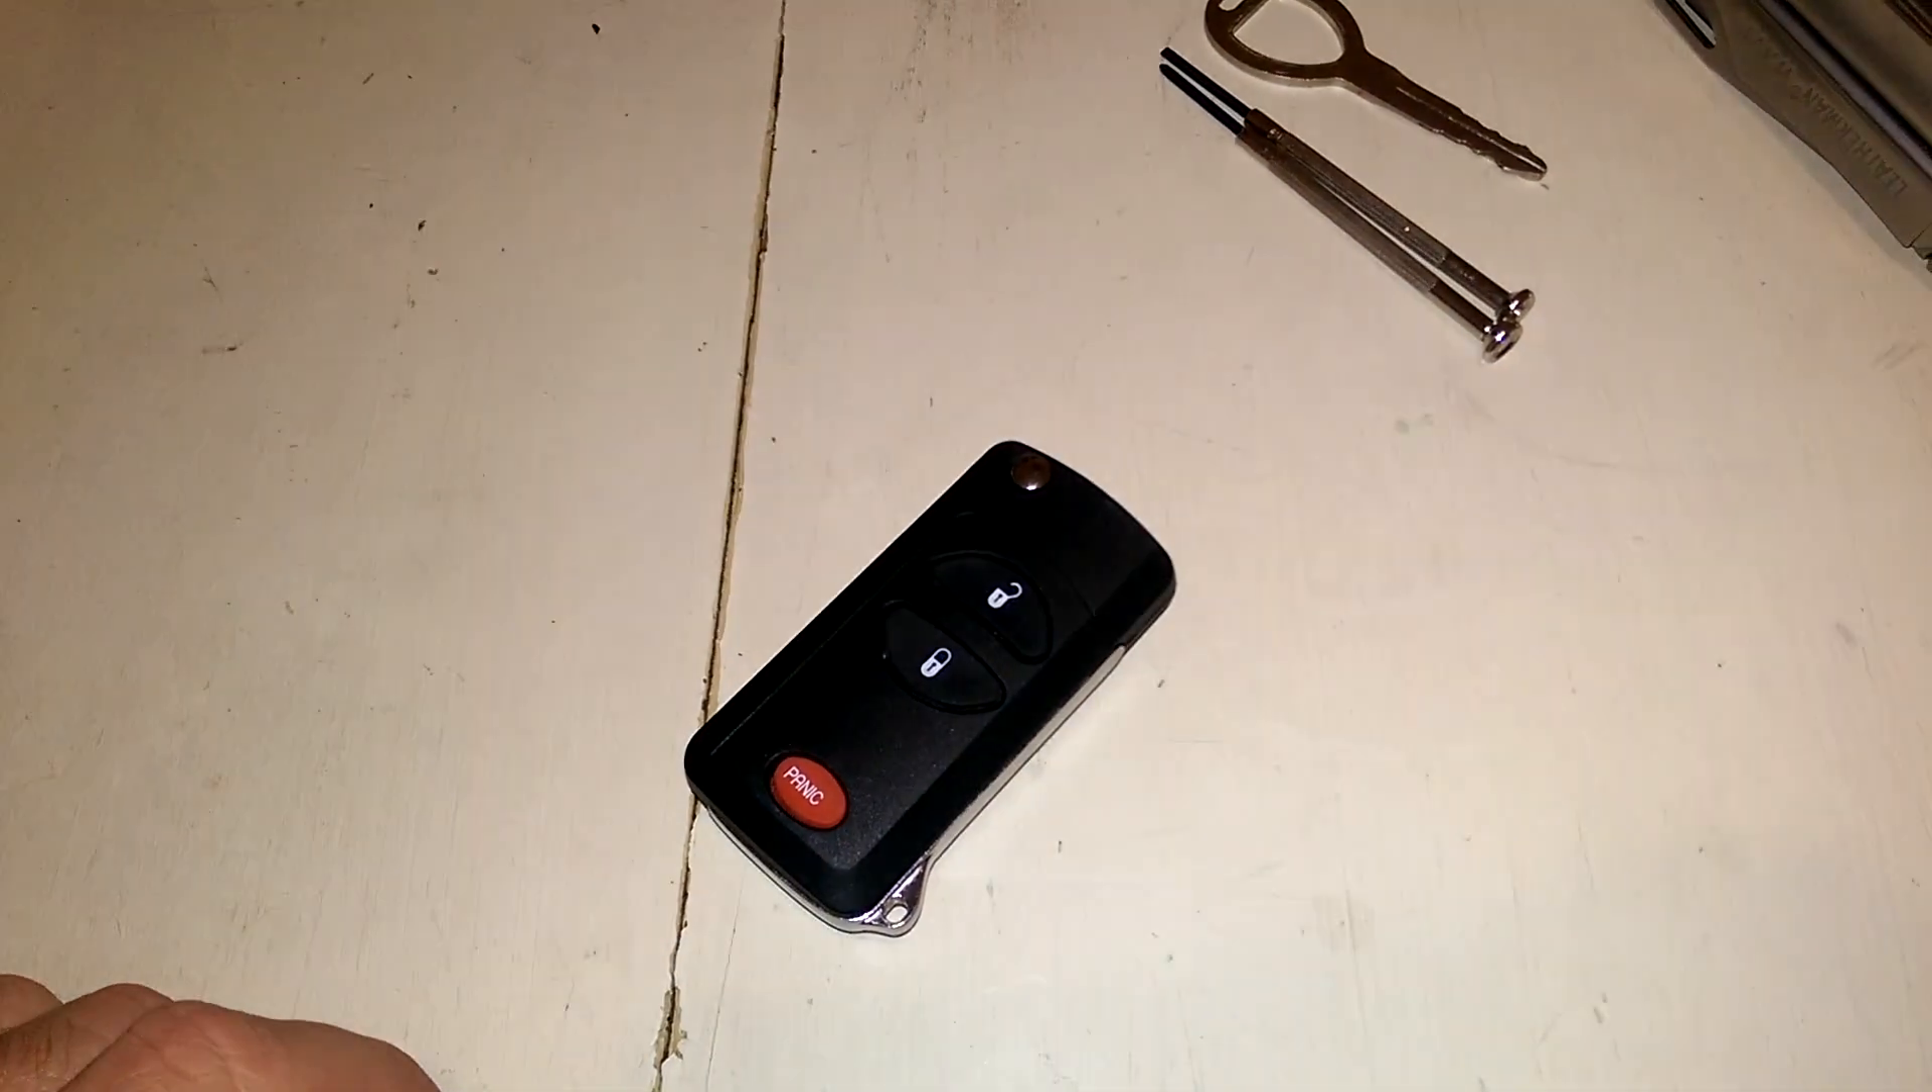Here I have the remote reassembled.